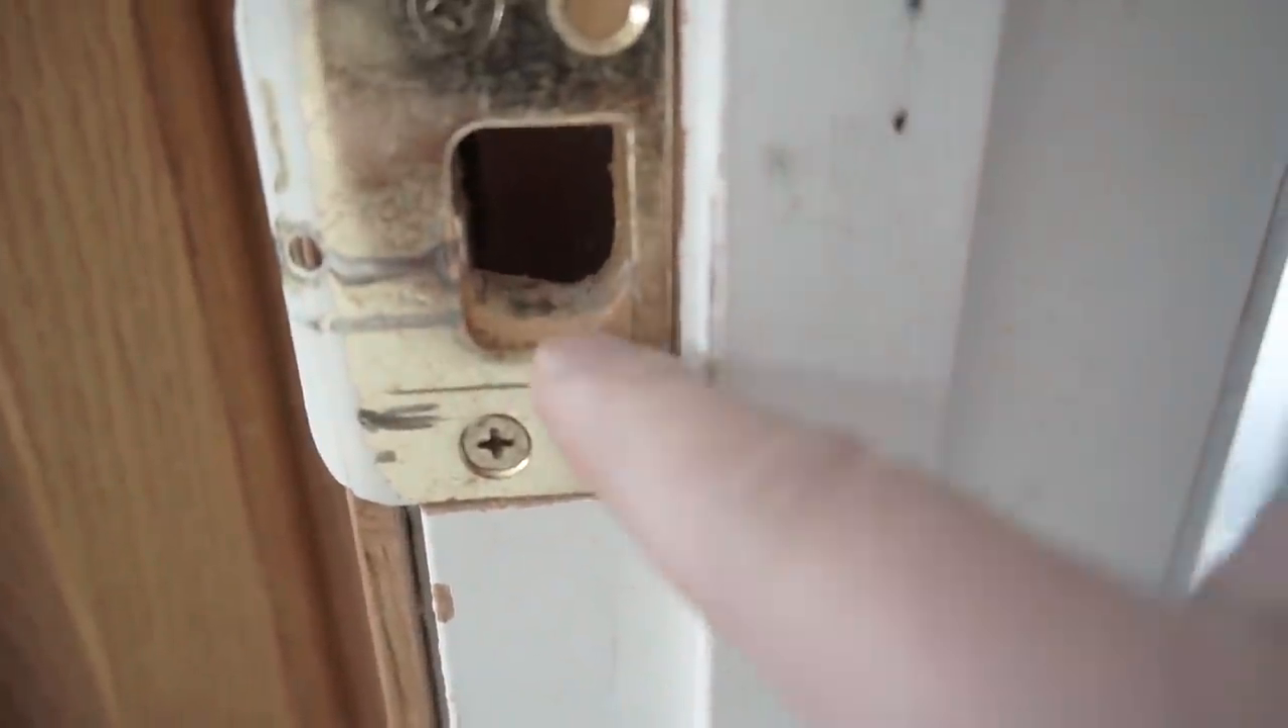There's a piece of wood that still is blocking the way of that latch.